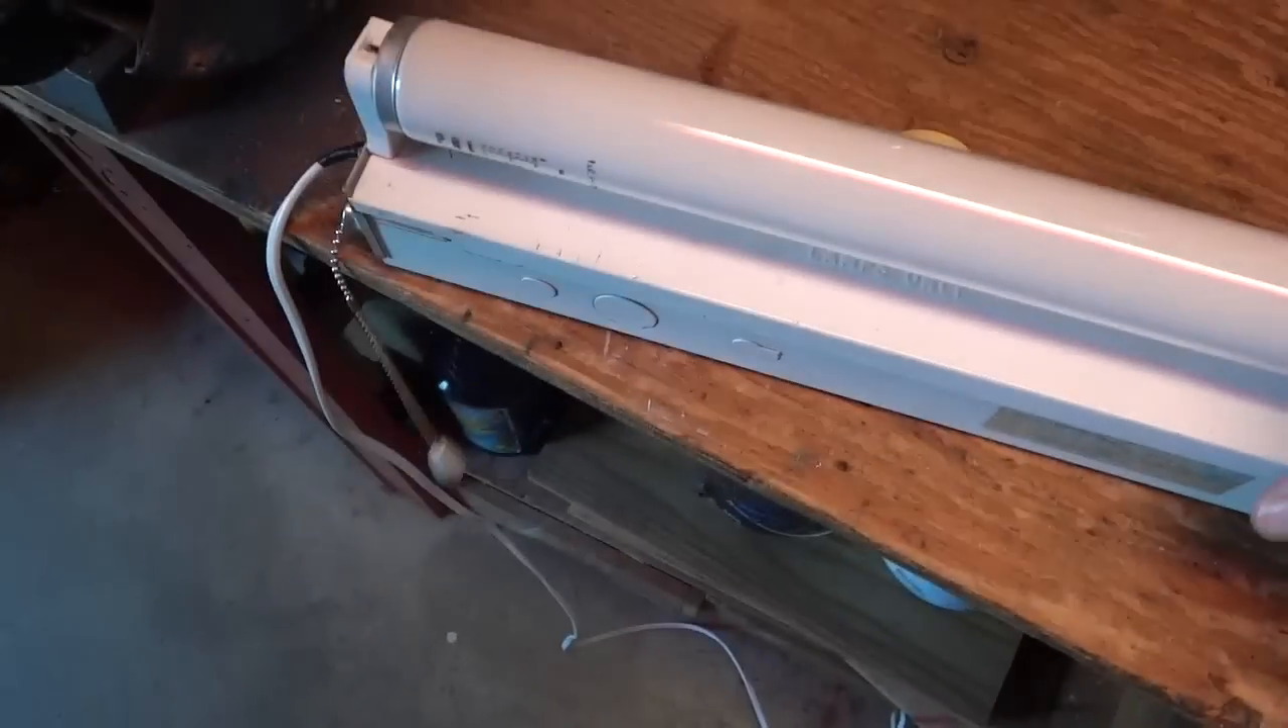And it's all put back together now. I have the cover back on, which helps a lot with starting the bulb.